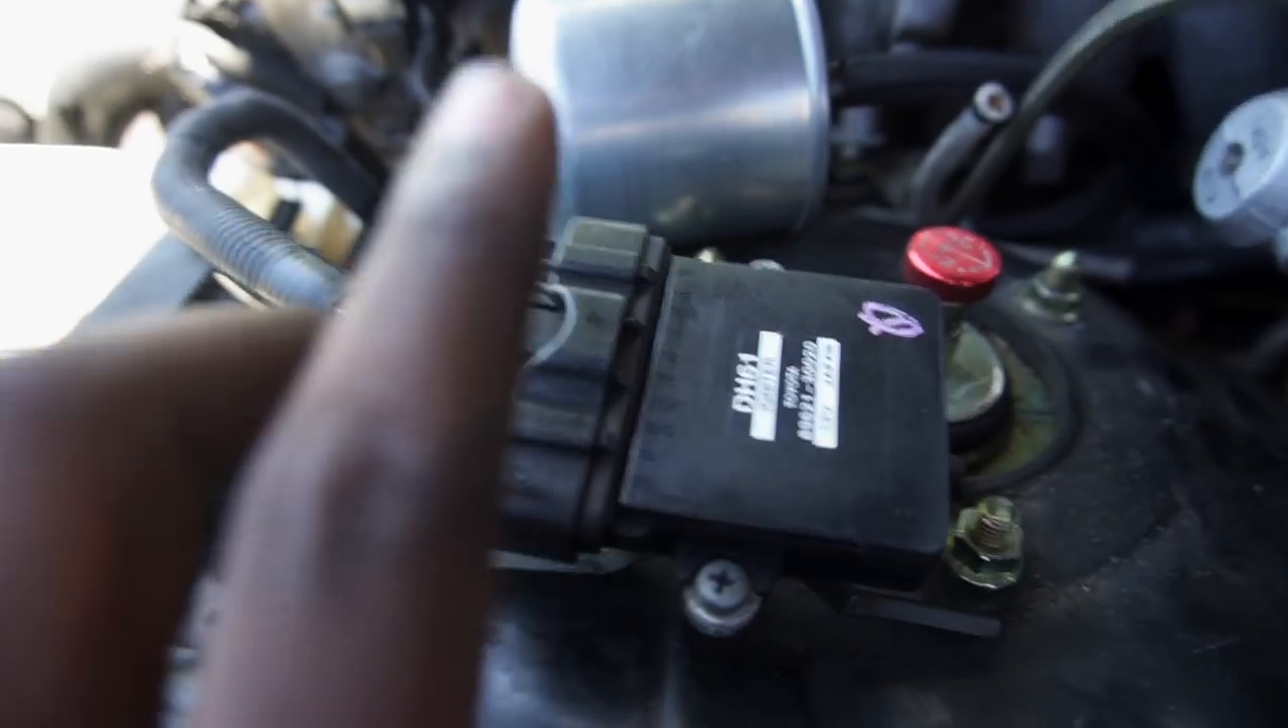All I did was I basically just hook up the igniter right here.